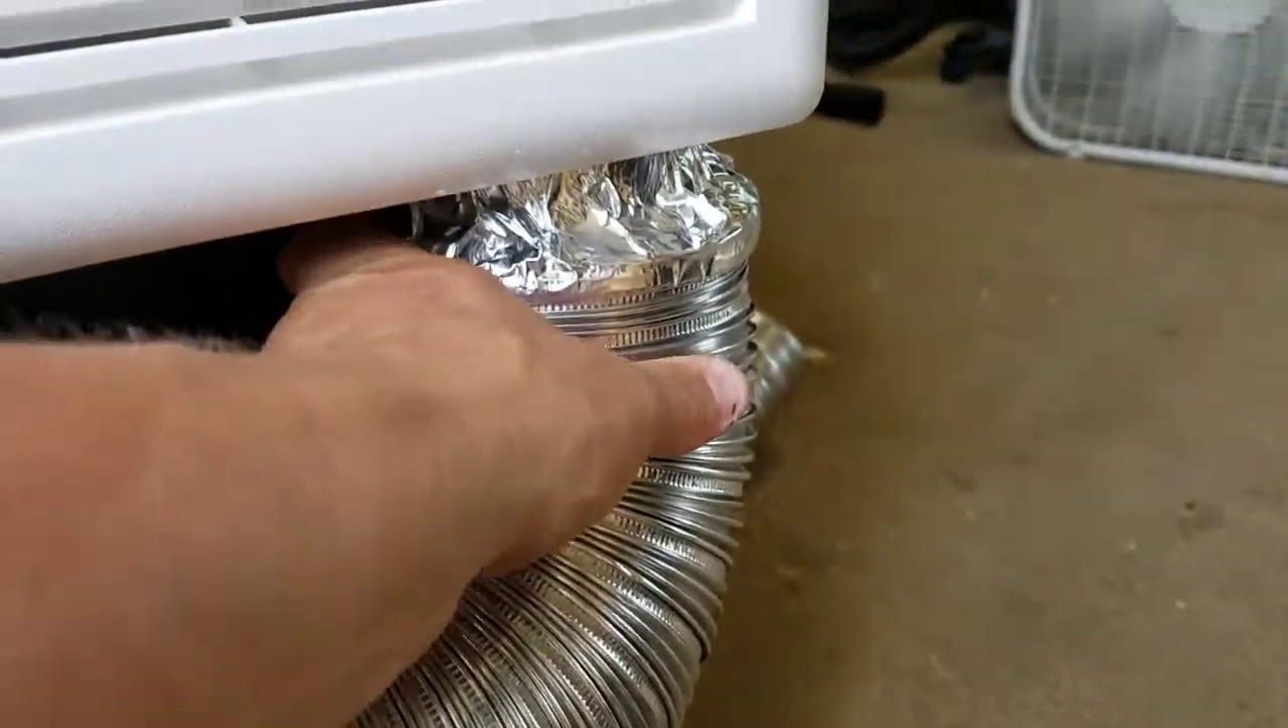On this bottom side where the adapter is I just use foil tape and it's holding pretty good.